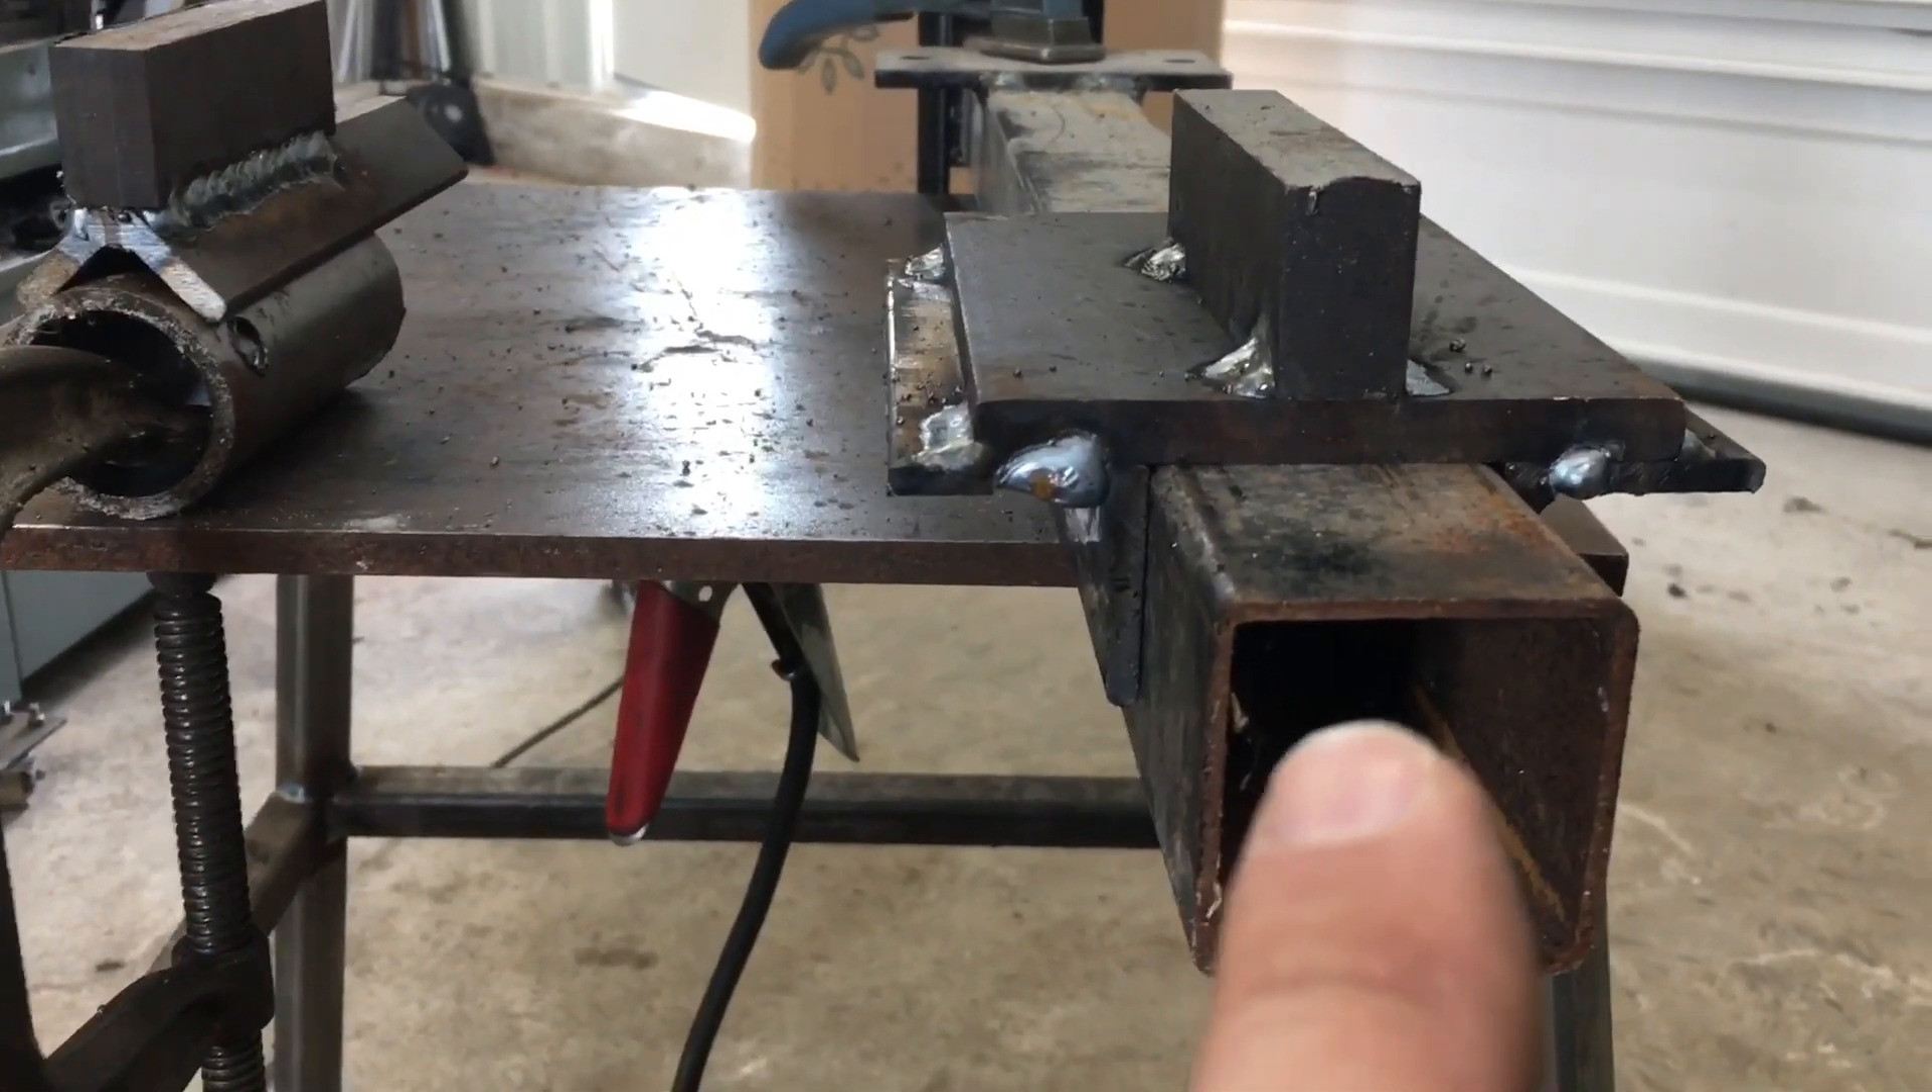I have the welding done on the two parts of the jigs.